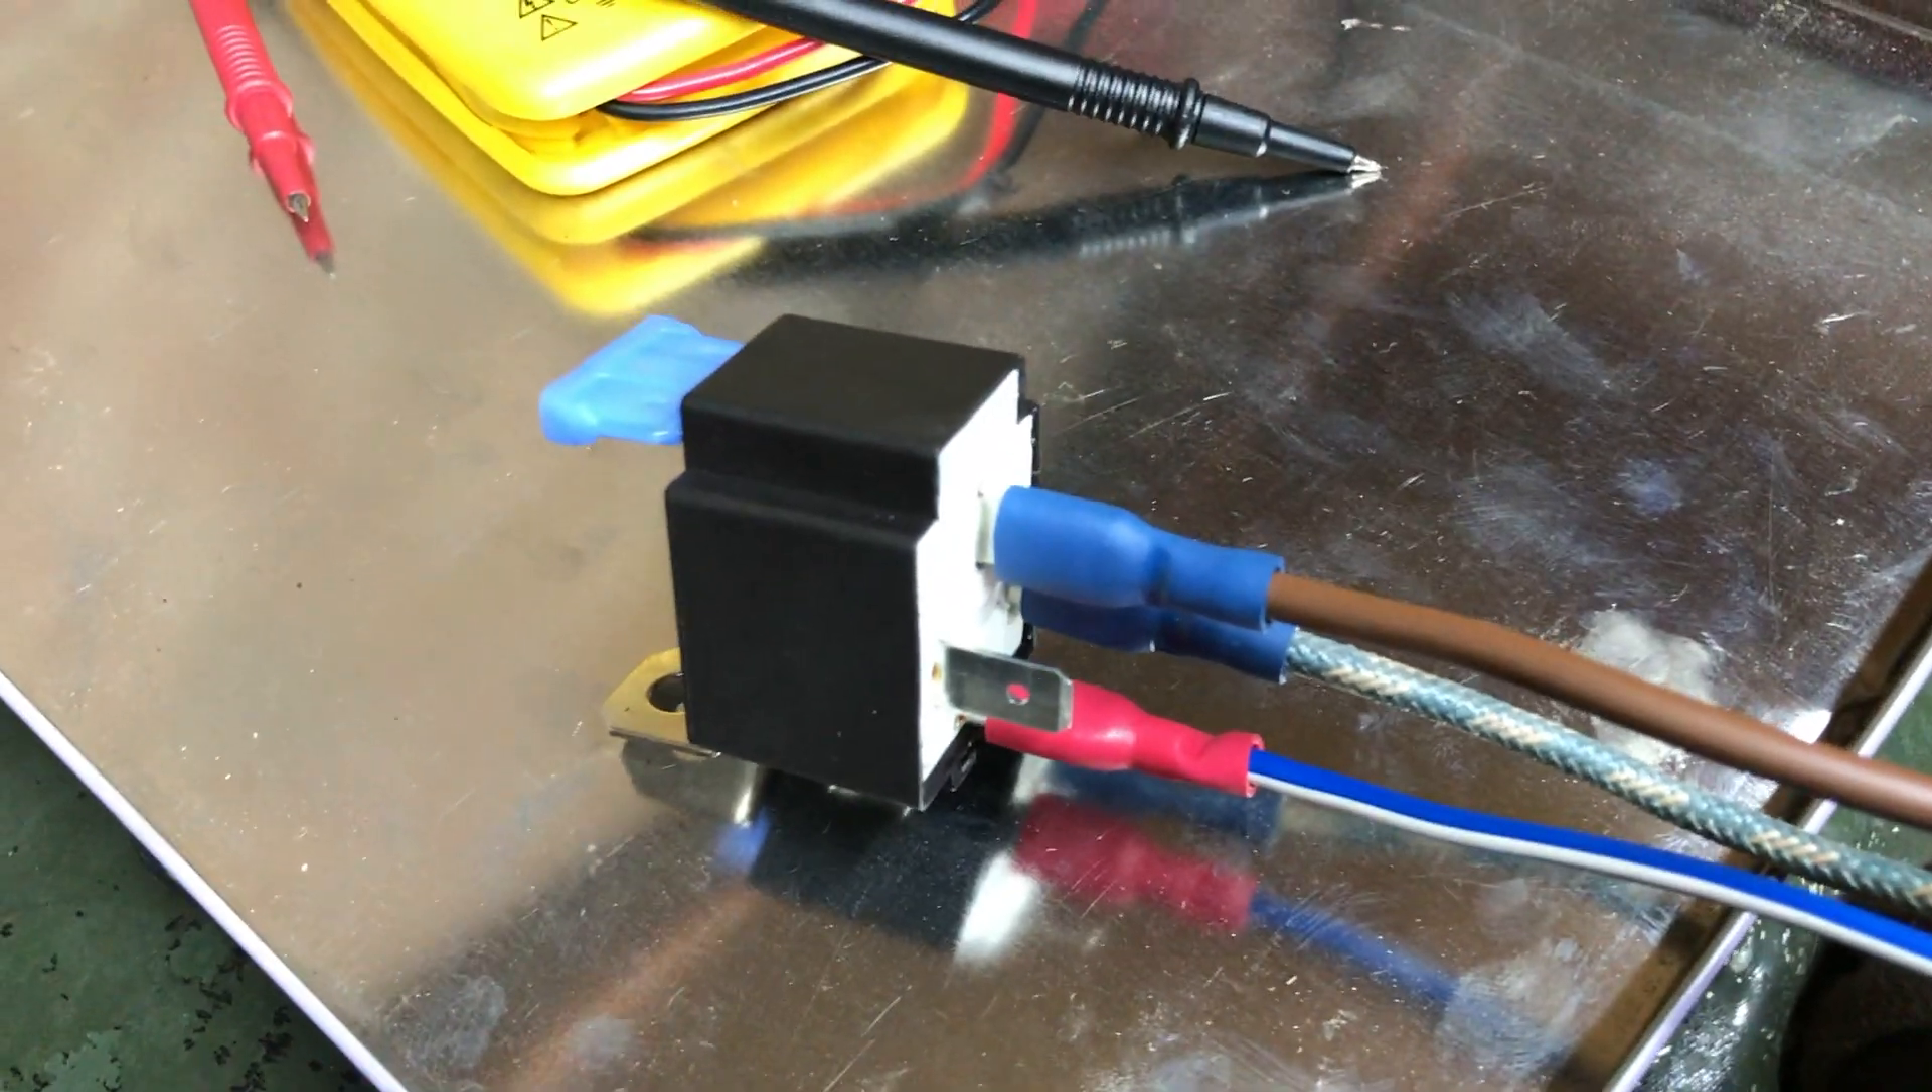So I've wired up the main beam relay now. The brown wire is from the starter solenoid.